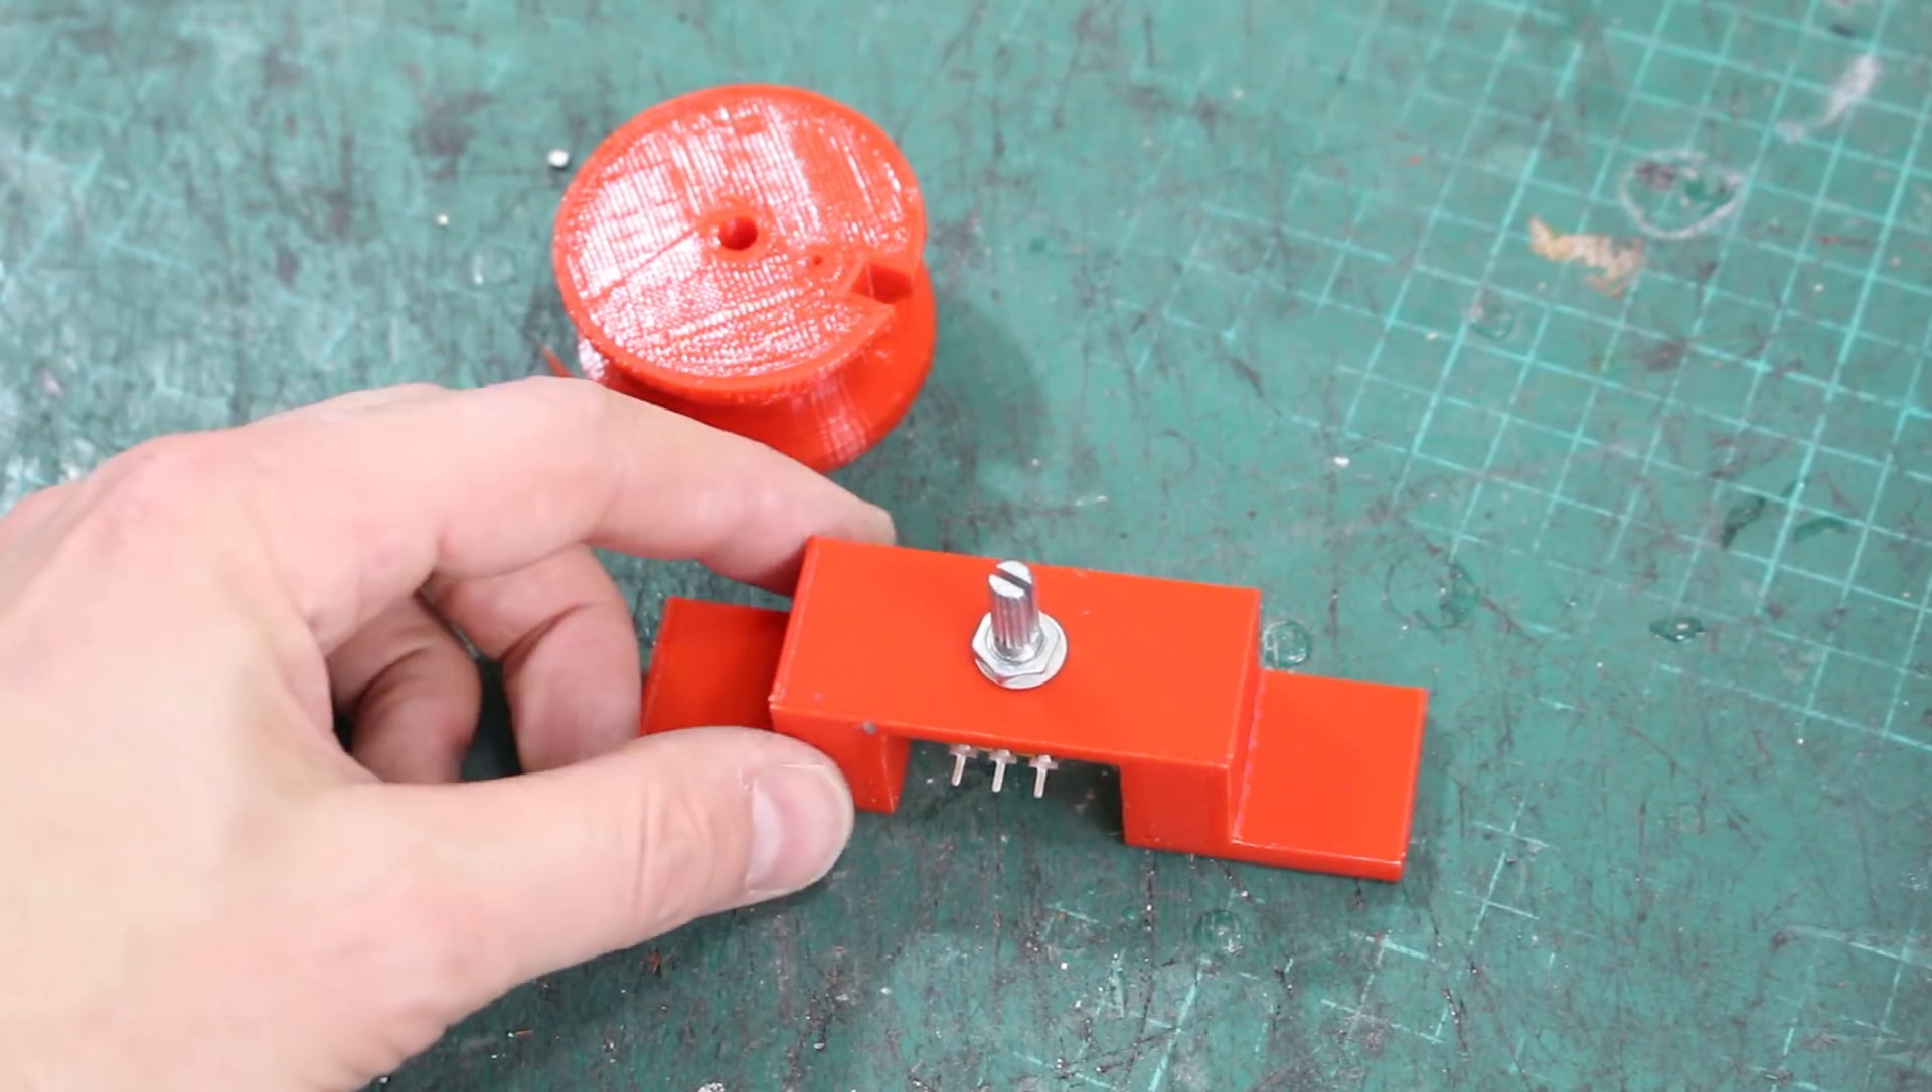So to give us feedback on the joints, we've got a potentiometer mounted on a bracket there, and we've got a pulley.